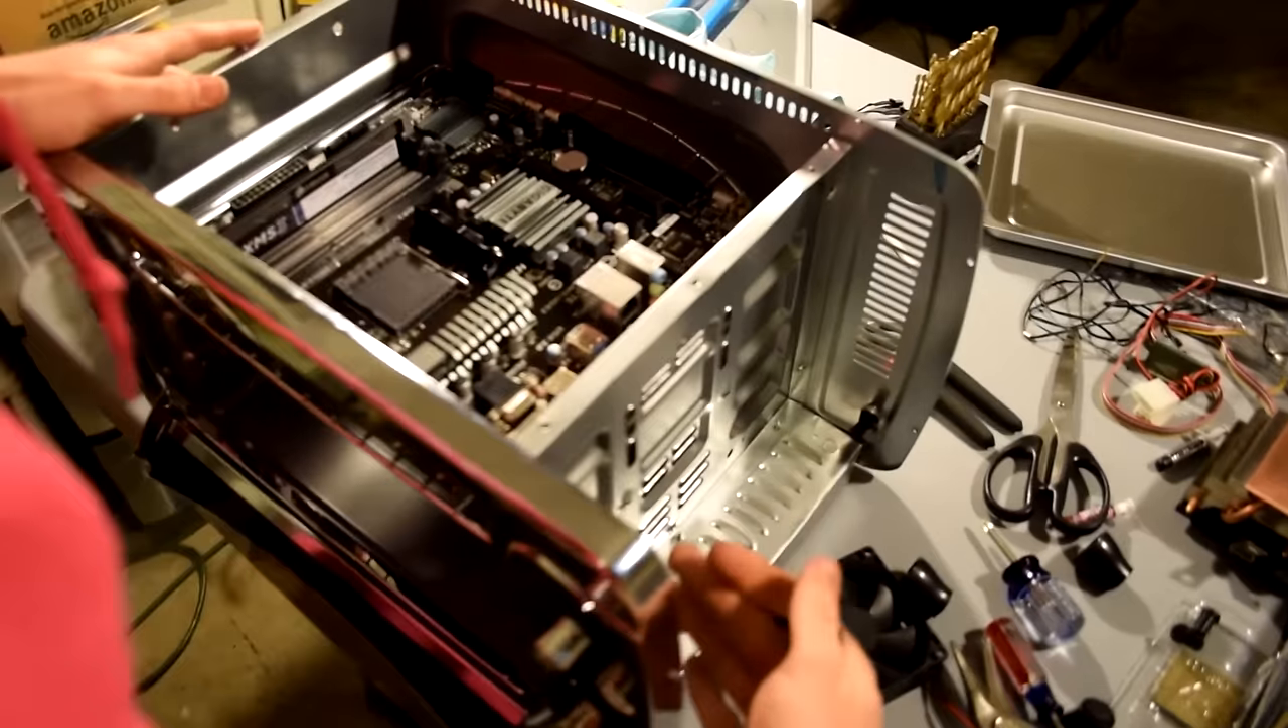So, alright, so we got the motherboard in place, everything is stripped down.